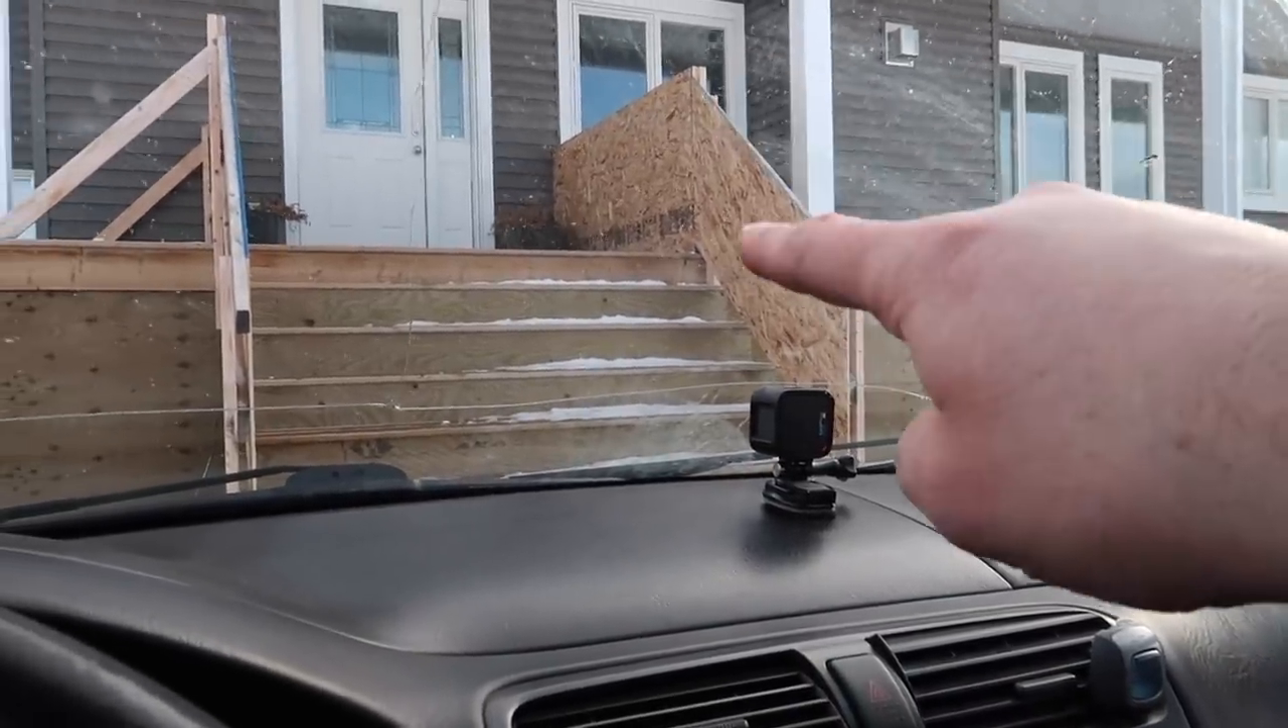That's, well, we have to have those there because we haven't done the, uh, main hand railings on our deck.